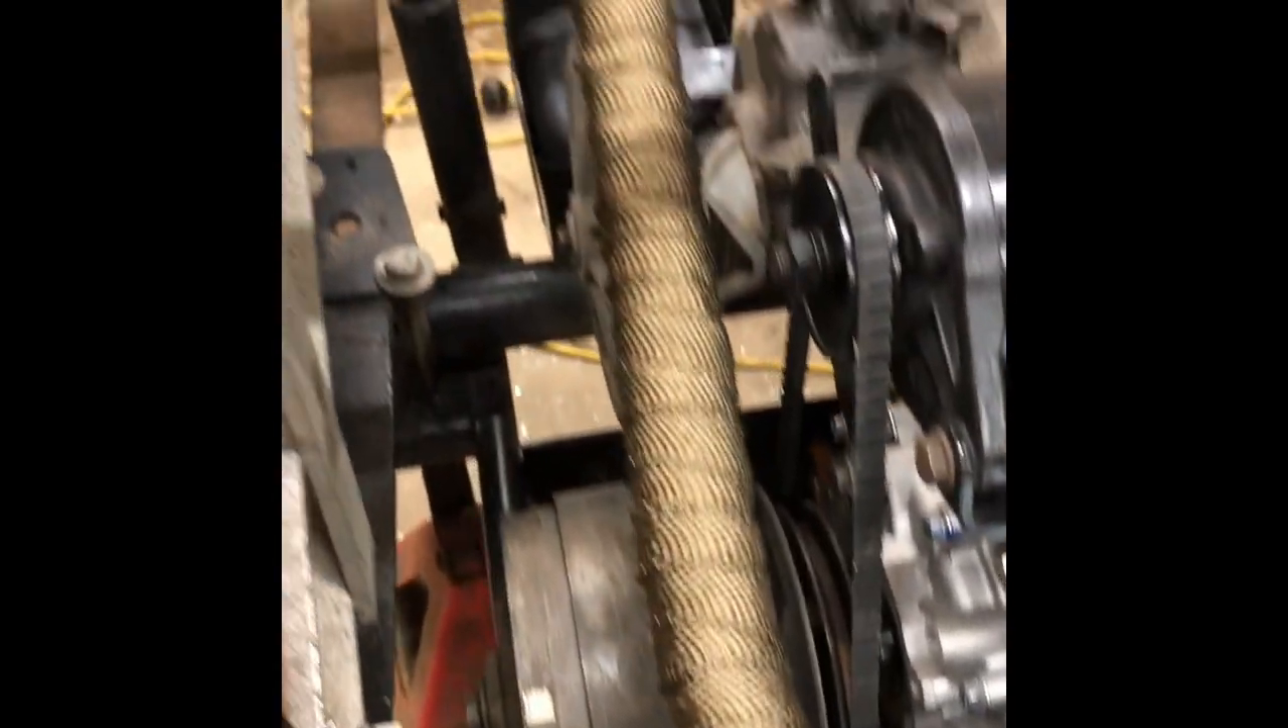I got my header wrap in. And. I wrapped my pipe.